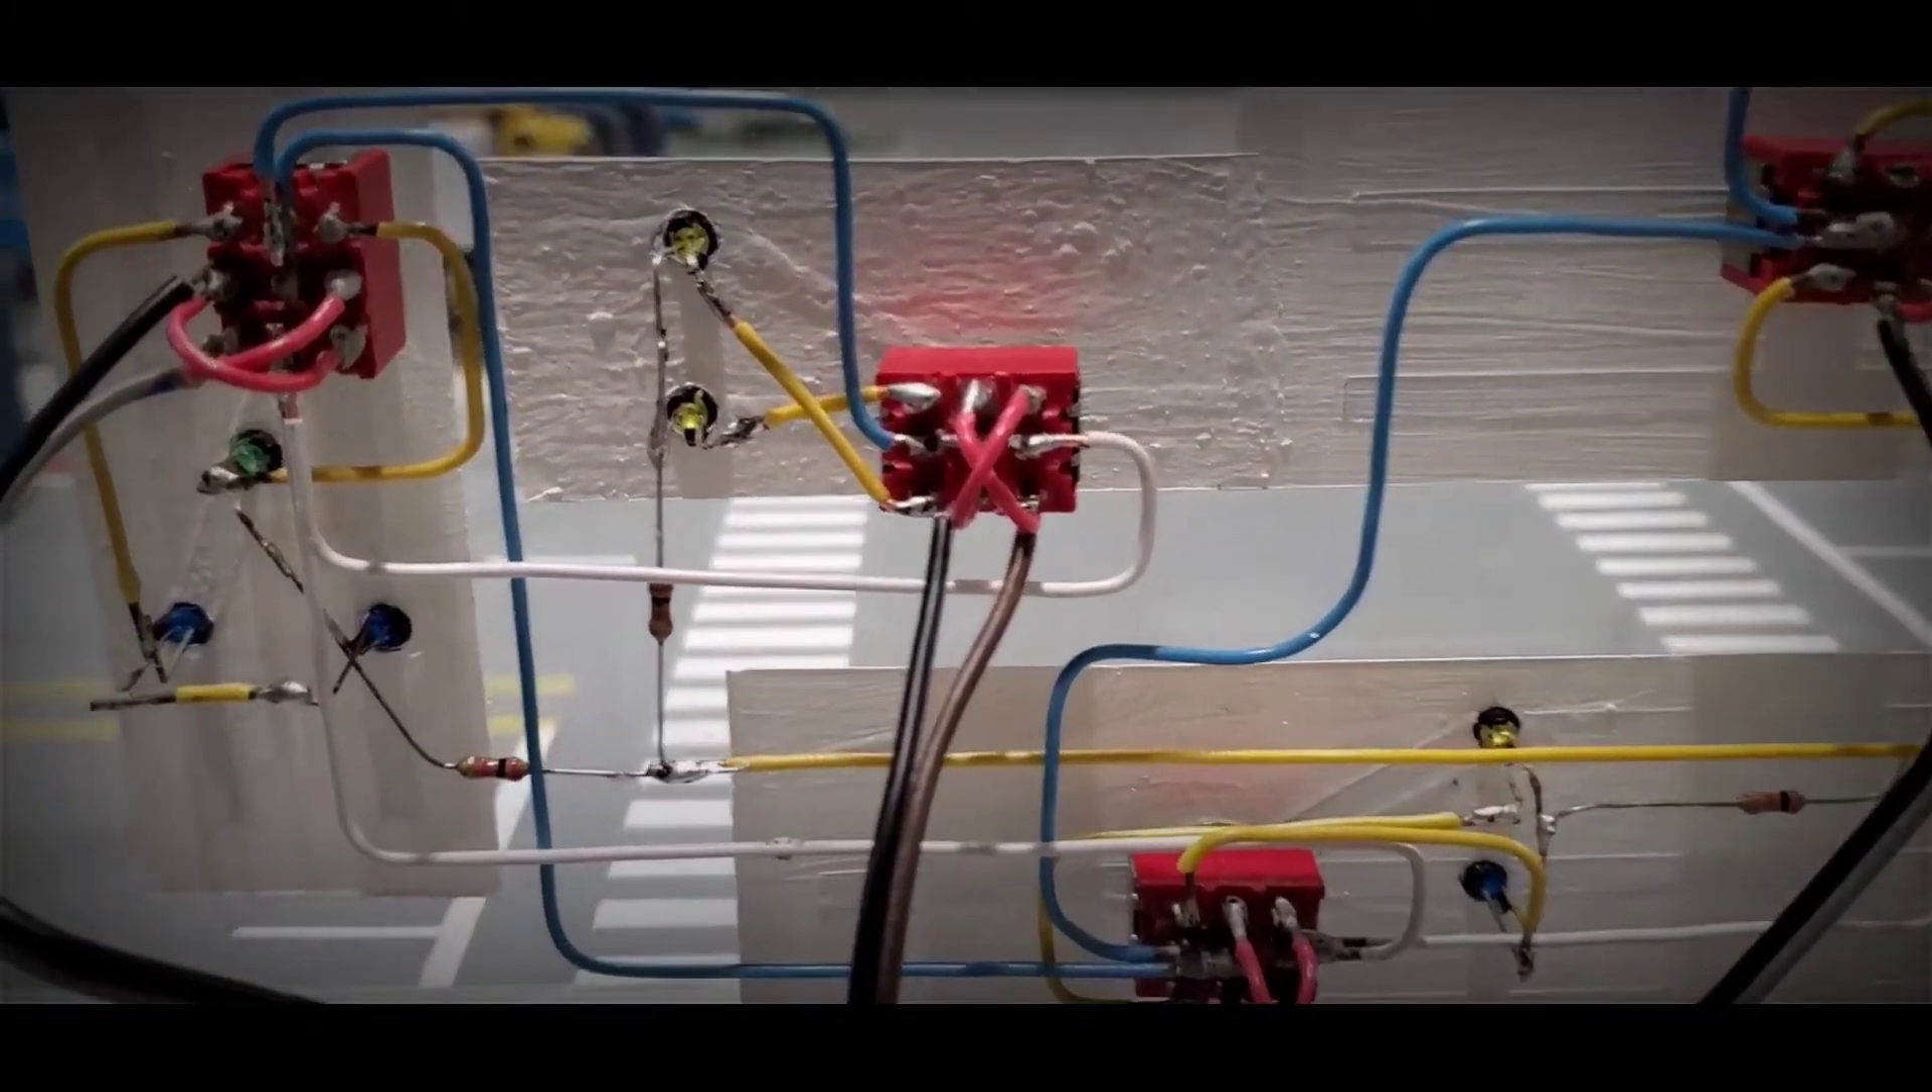Here you can see the red crisscrossed wires already soldered to the switch and this will reverse the voltage polarity that is sent to the turnout whenever the switch is flipped which will also change the direction of the turnout.